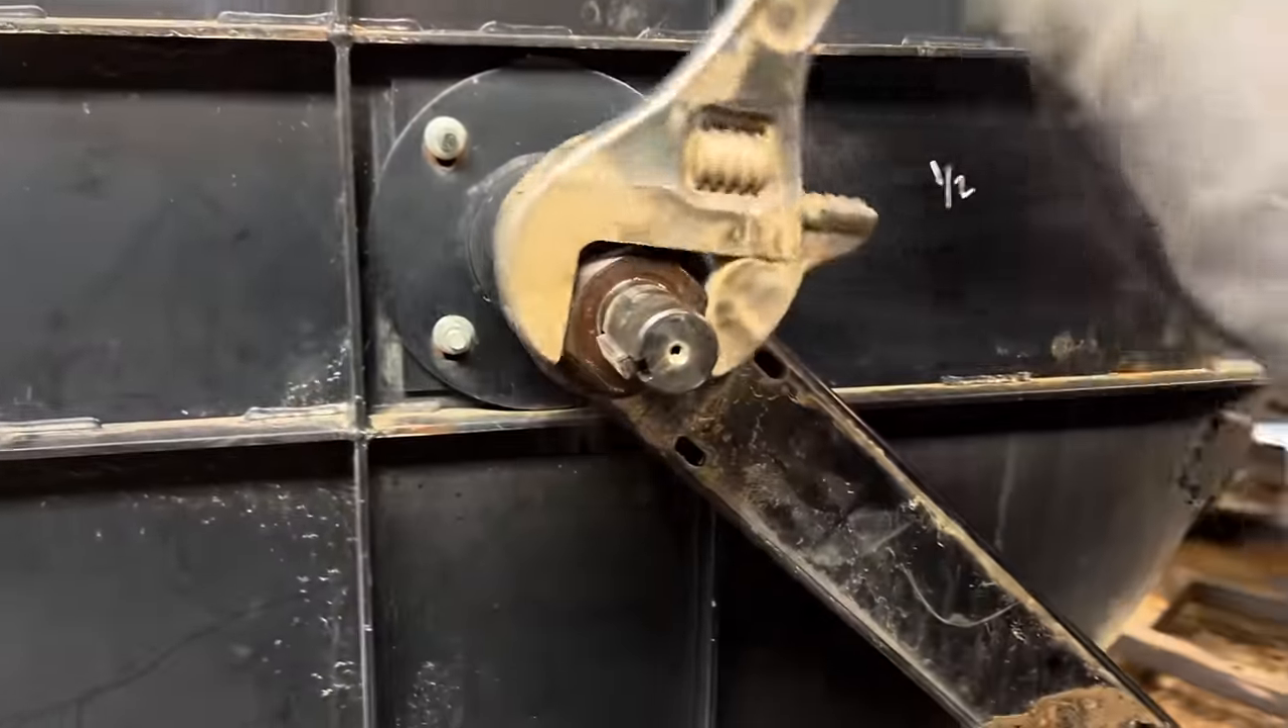Now, we have this big rusty nut to take off.